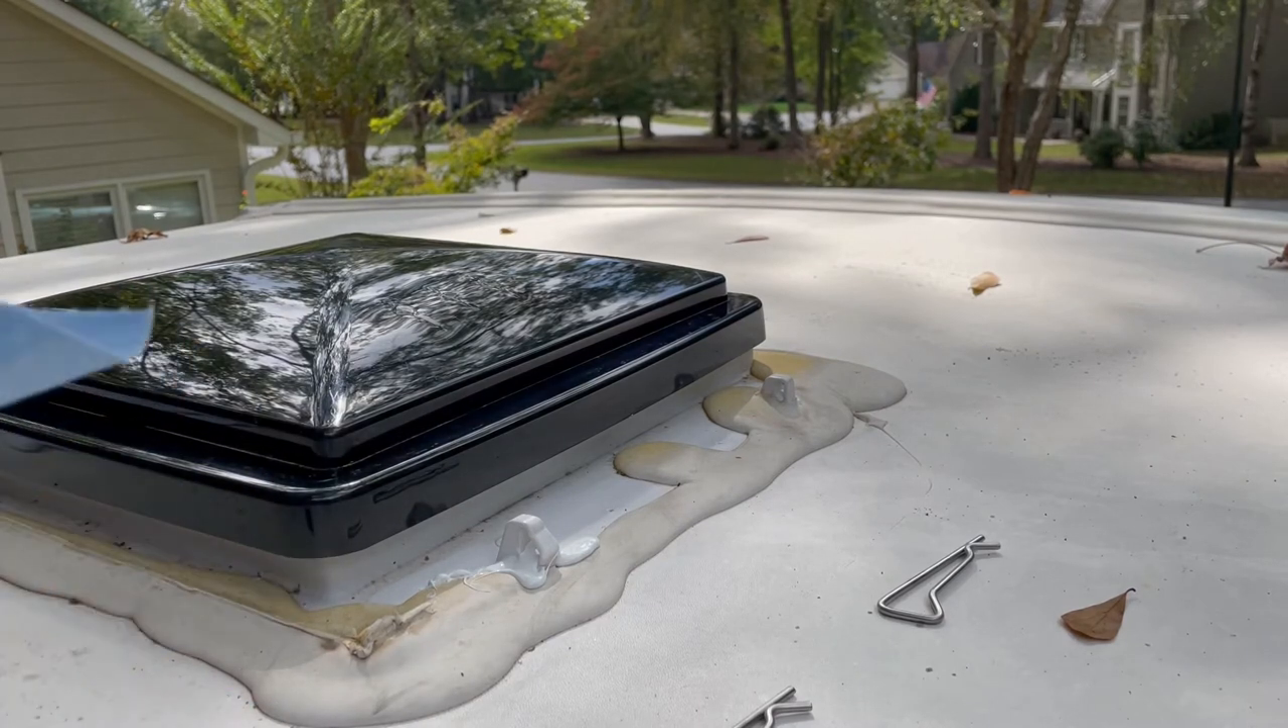And i'm not going to put these clips on quite yet while this is settling i'm going to show you one other spot up here that i want to take a look at.